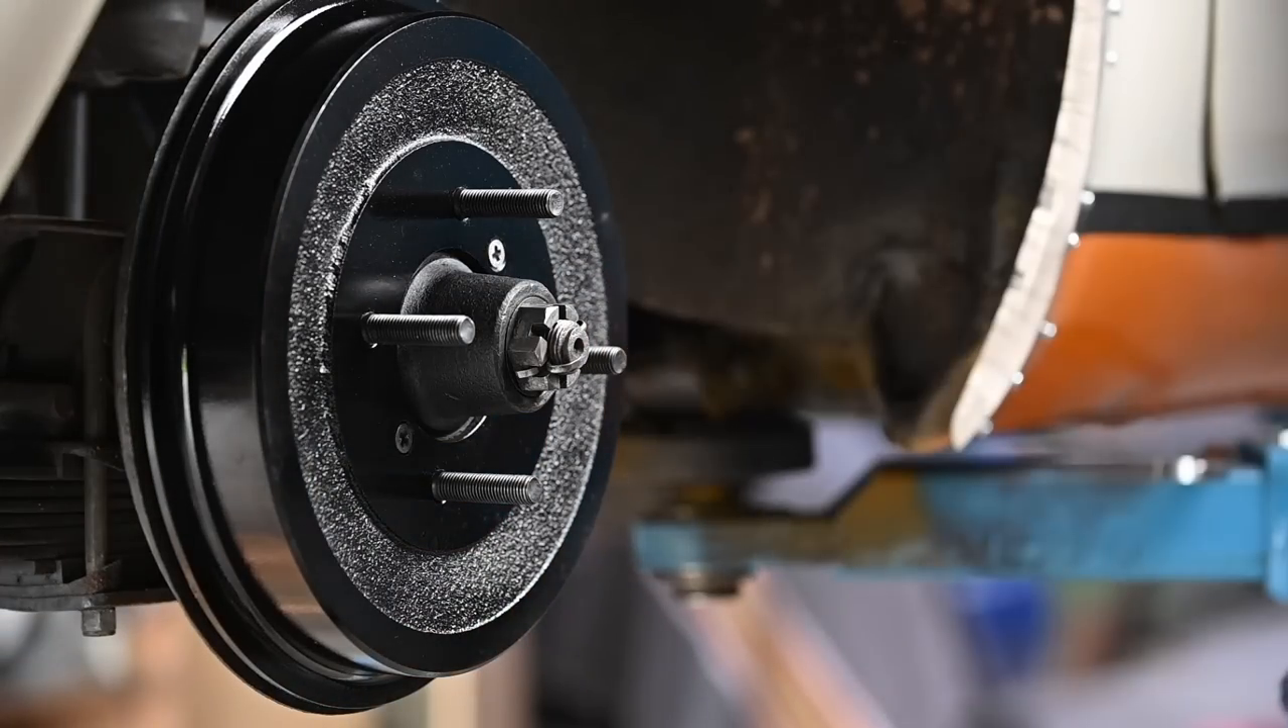It's up and the last thing that needs to go up is the wheel spacer.